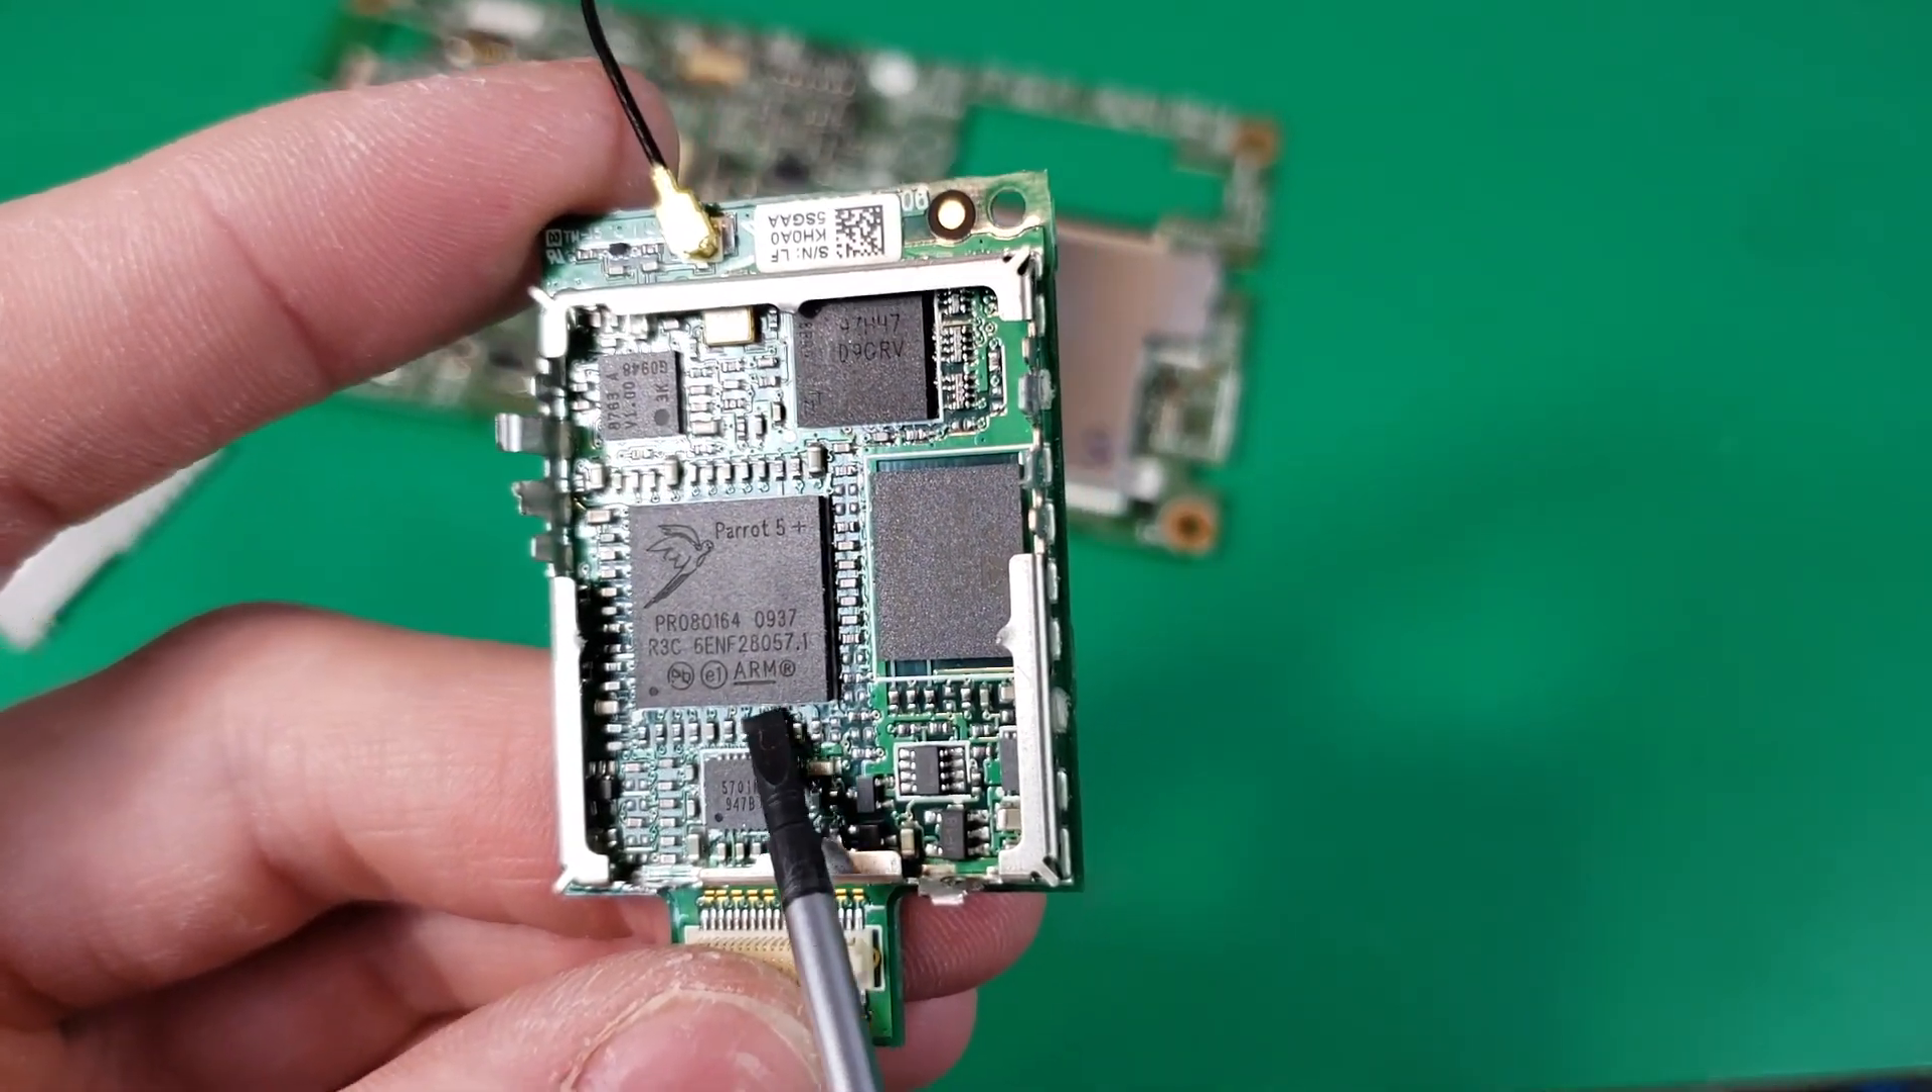Here's the bluetooth module with the cover removed.